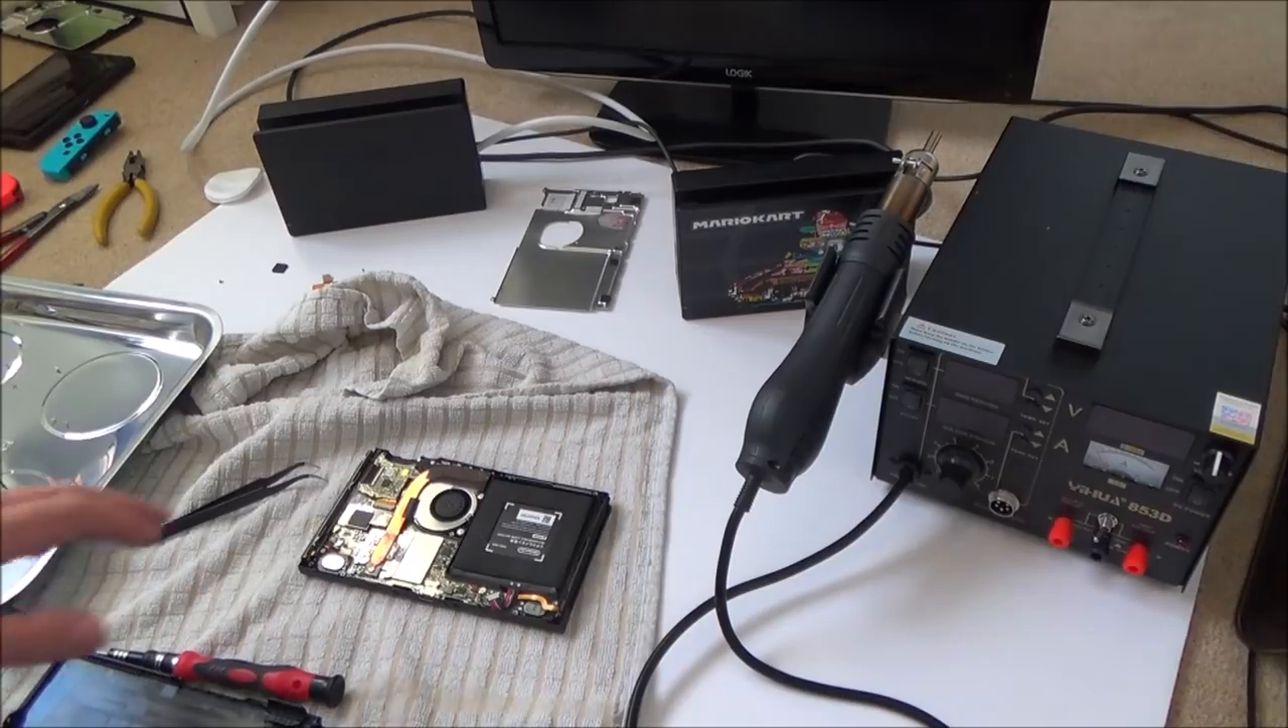Right, okay, I've only got to put the back plate back on.